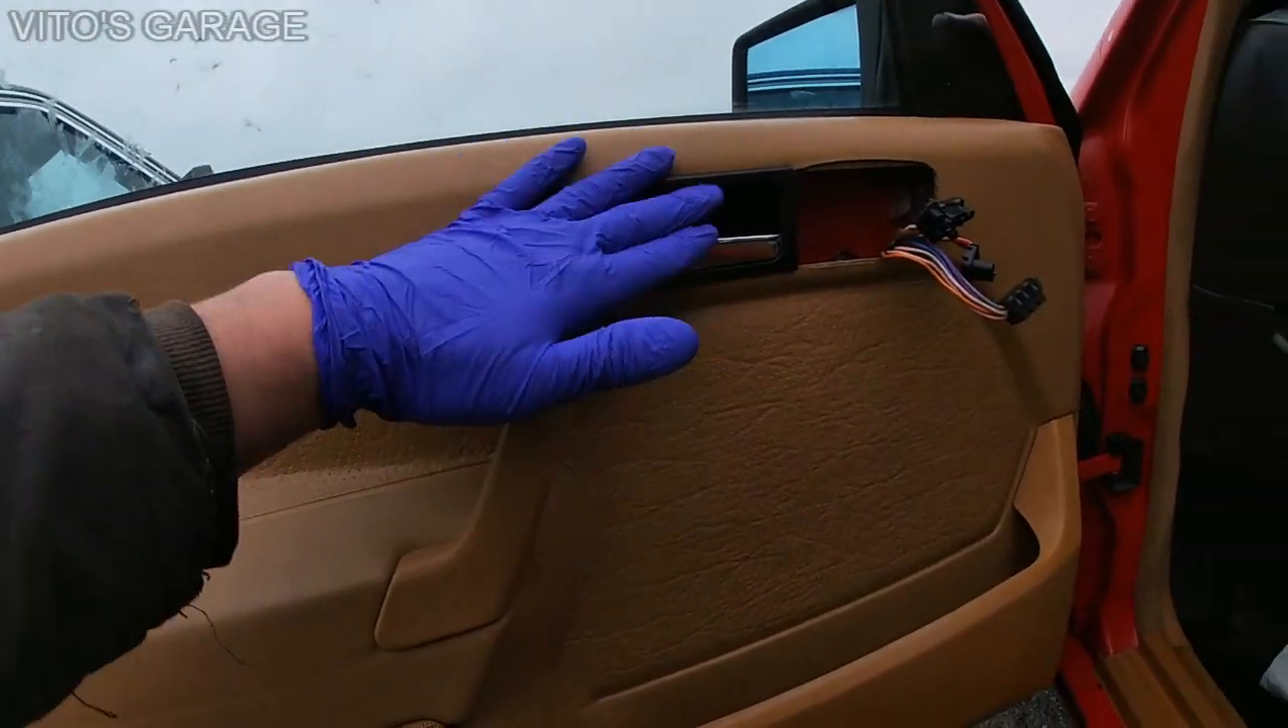I just have to put the window switch back on.